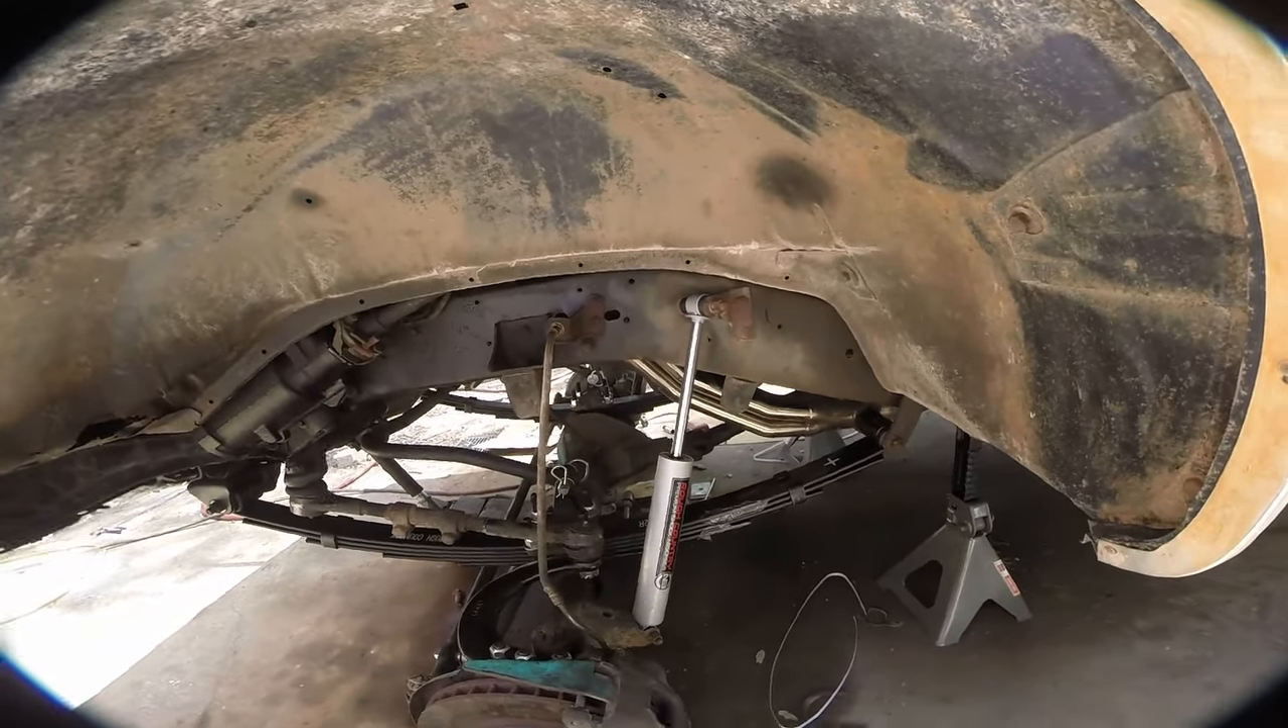Okay so the shocks are in.